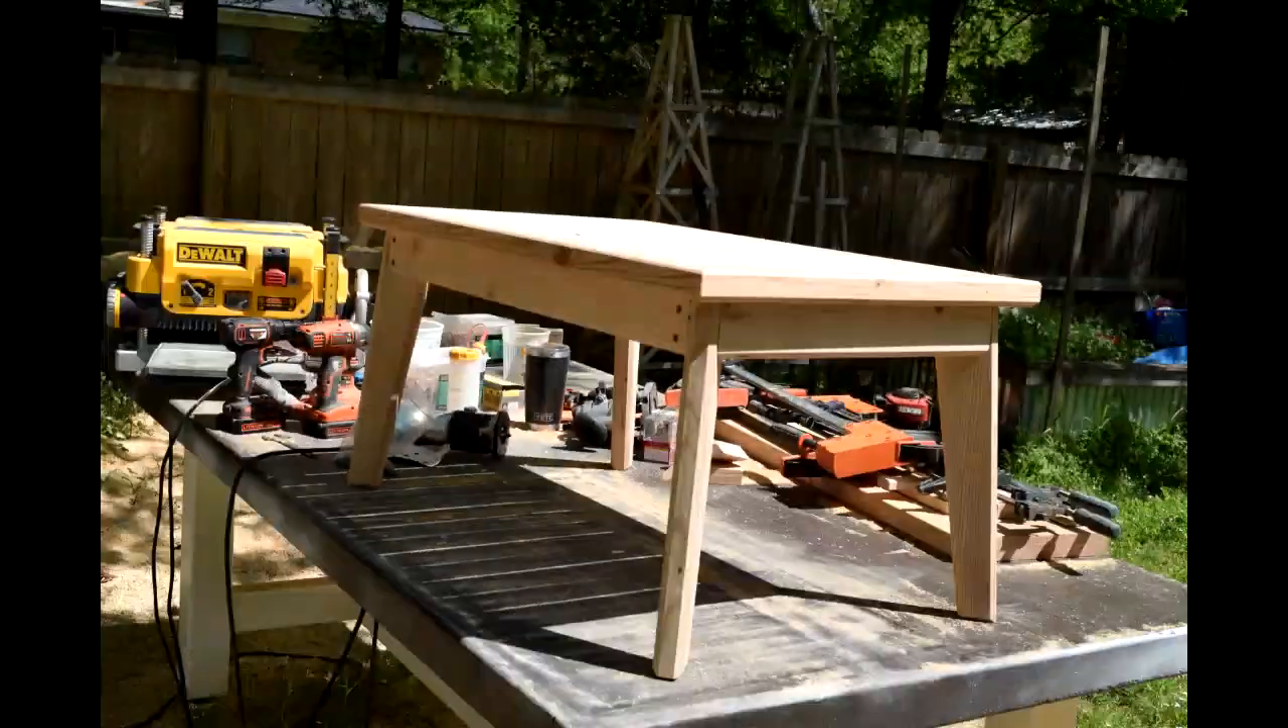Just like that that top is on and so you can't see any screws there.